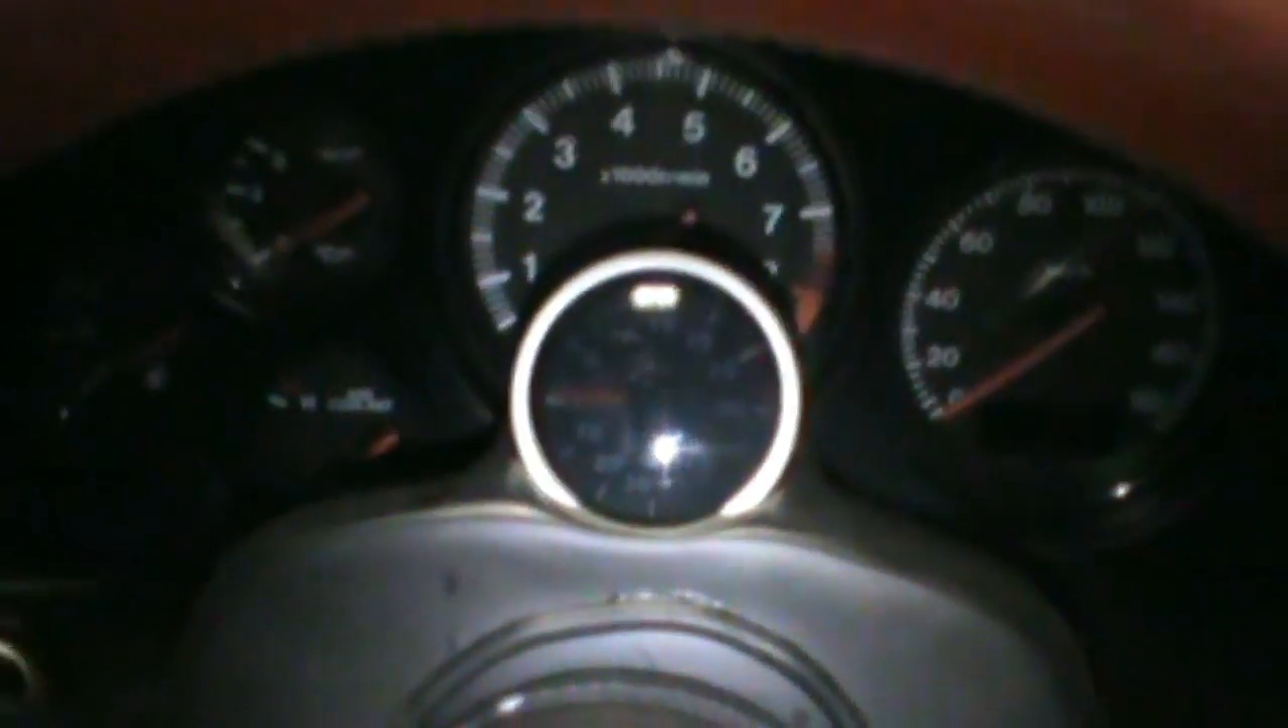I just got the gauge sitting right there for now.